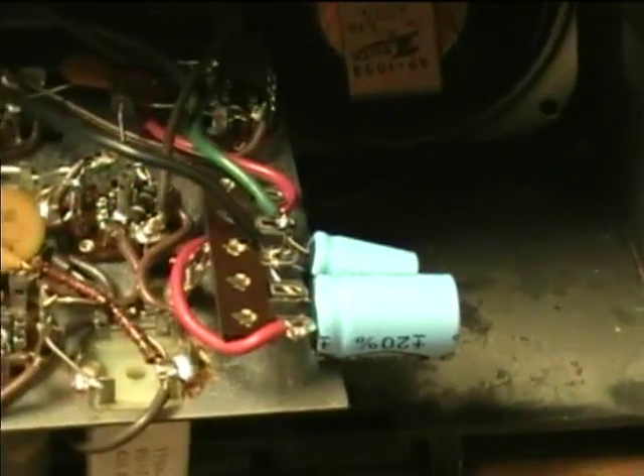Now the new electrolytic capacitors are mounted on the terminal strip, and the wires are connected.